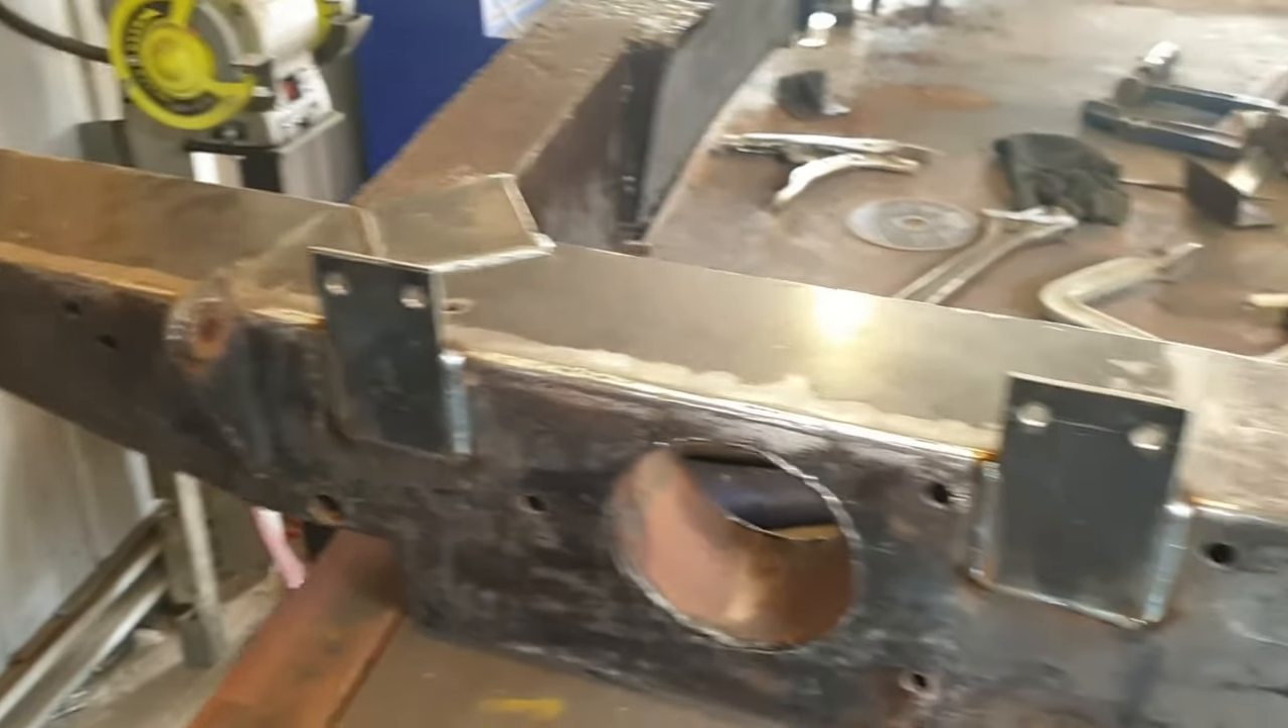Replaced all but one of the tabs because they were all pretty rotten and they're all back in there.